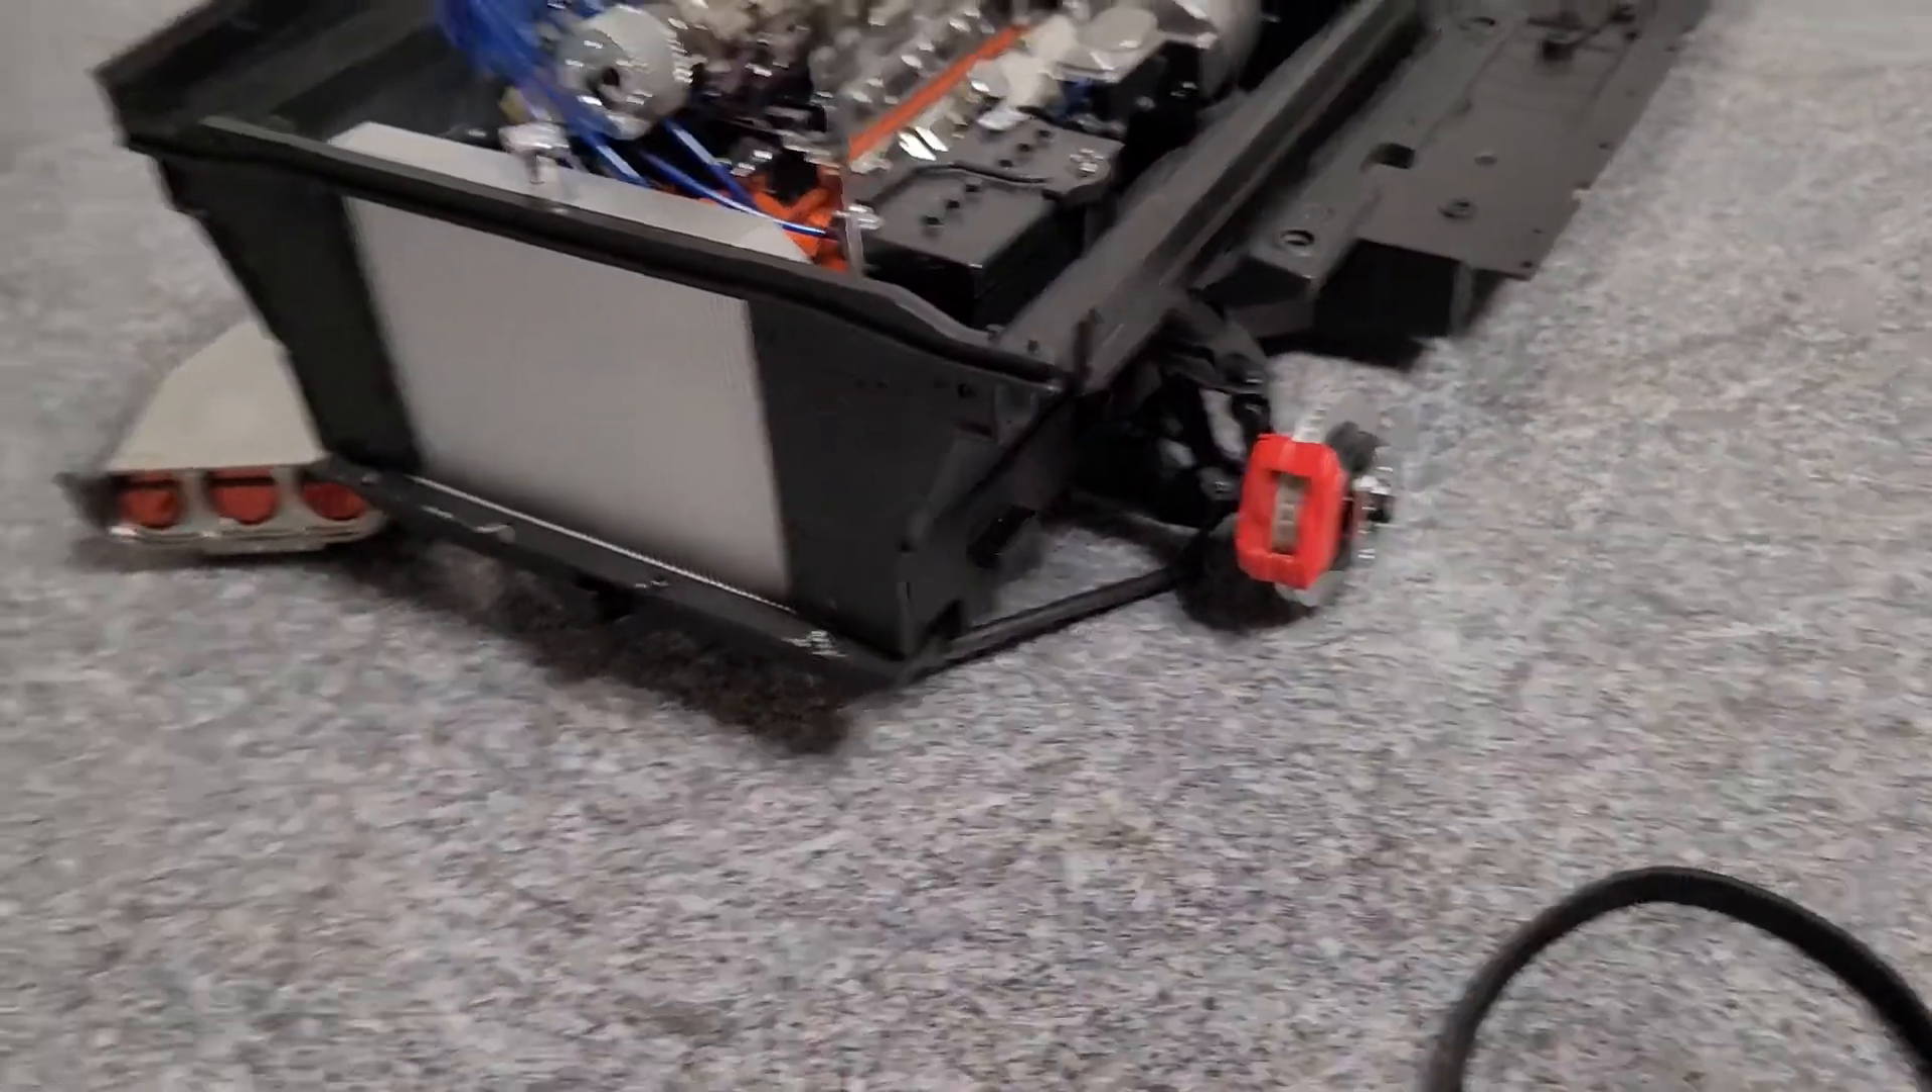Die räder habe ich jetzt noch nicht angeschraubt.